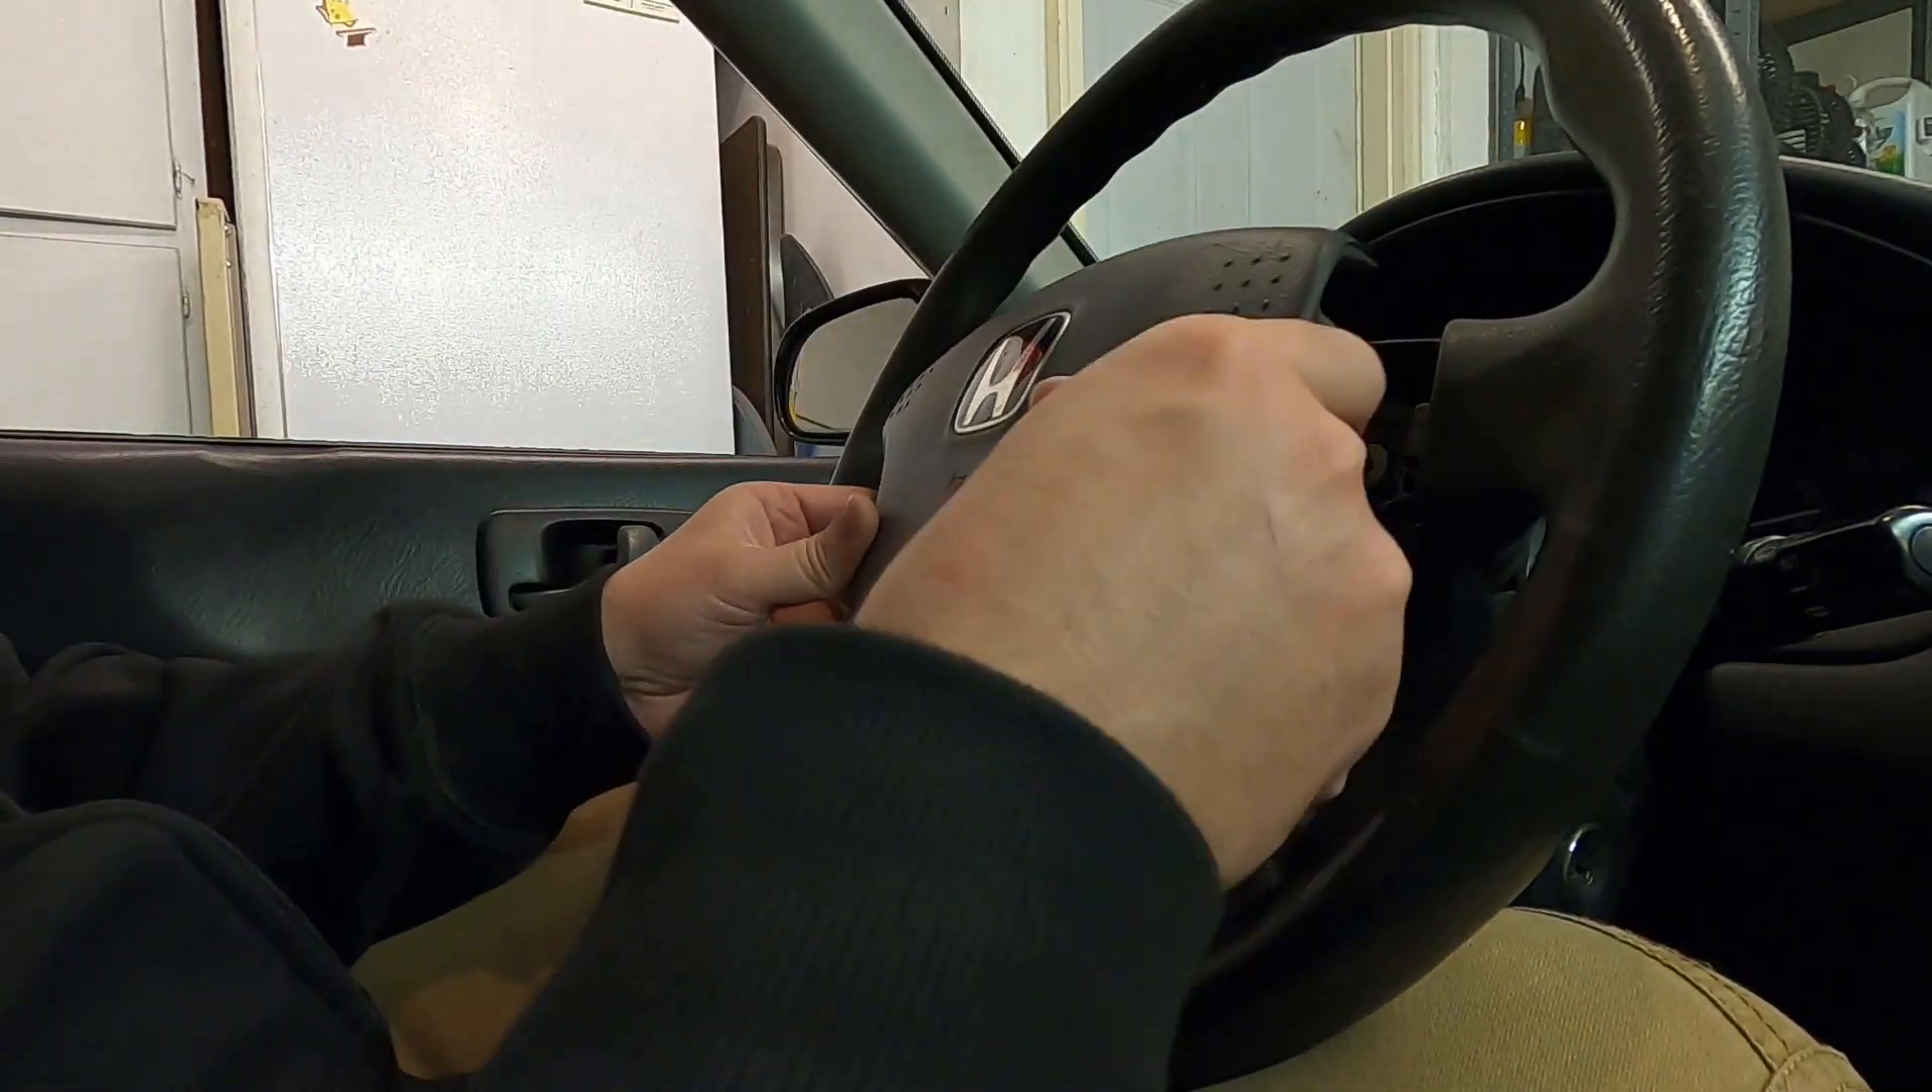All I've got left to do is put the airbag in.